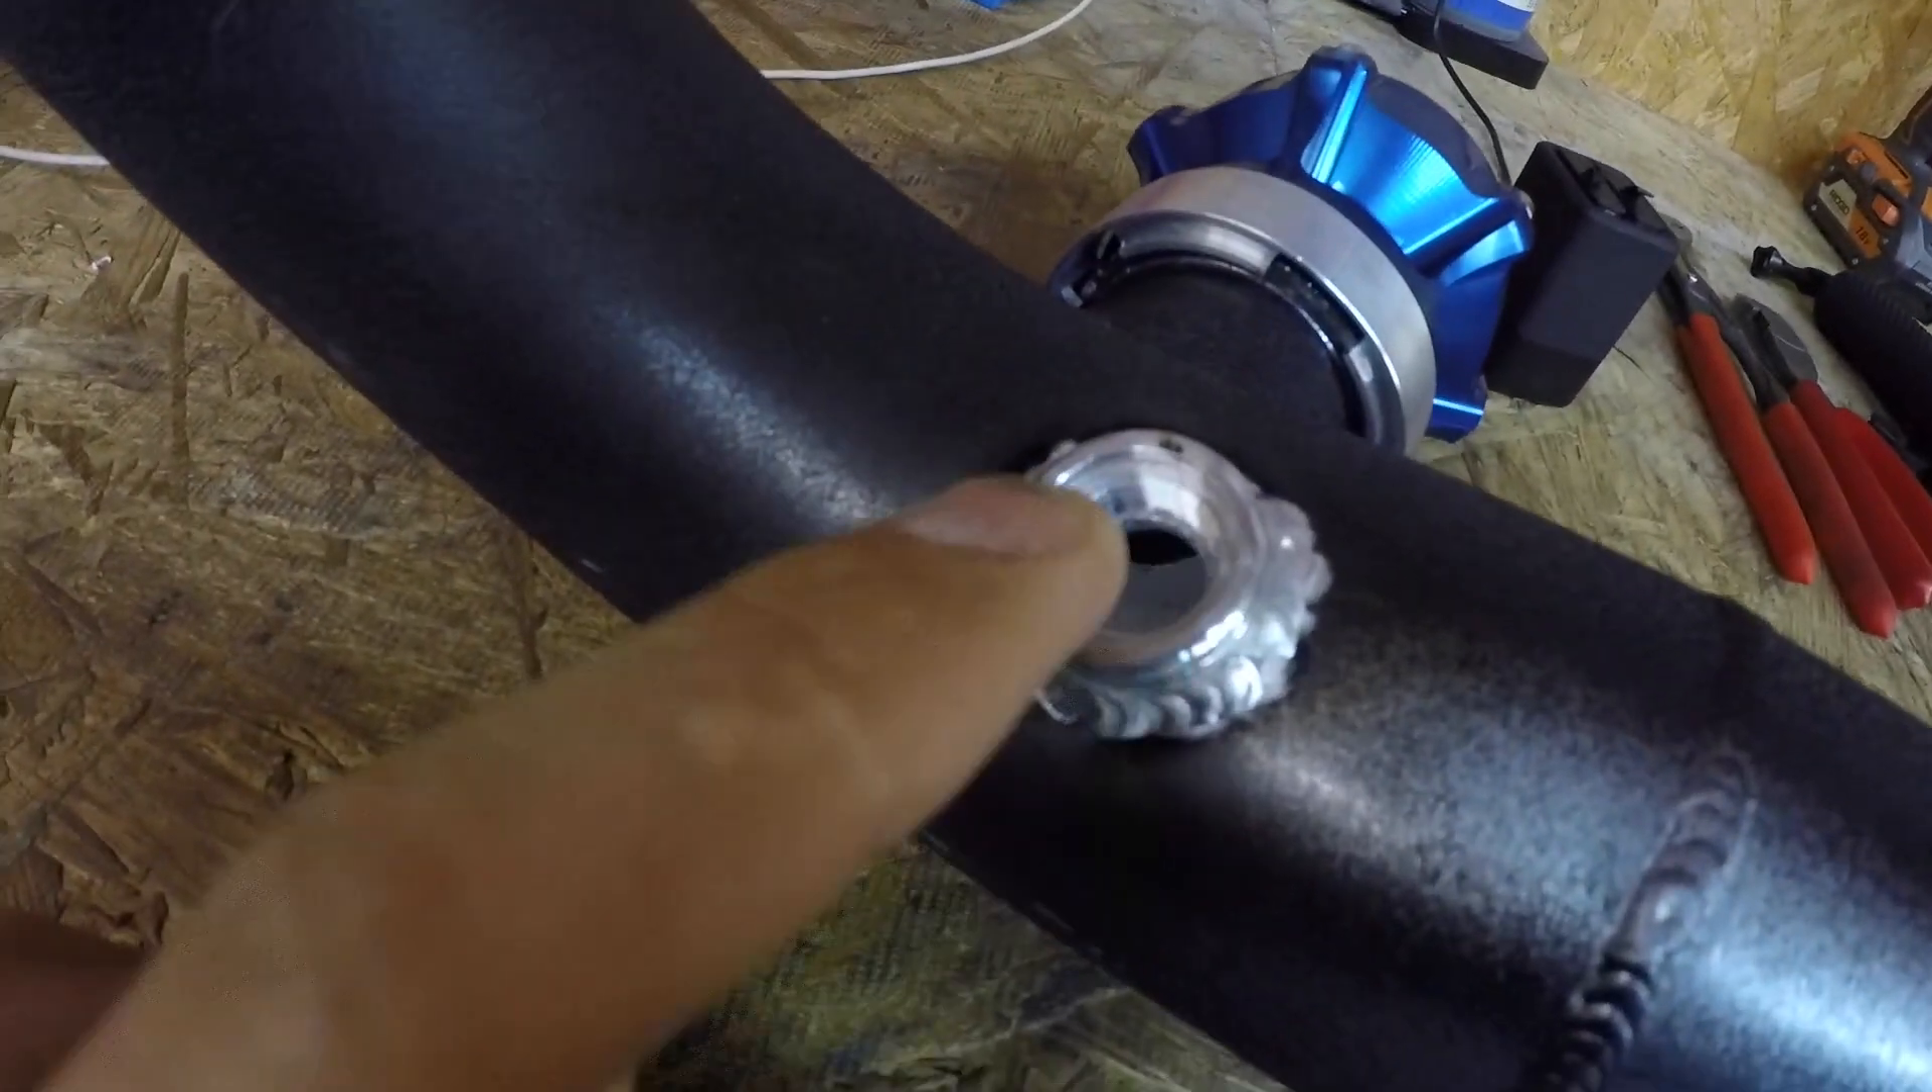We got the bung all welded up I put the blow valve back in.